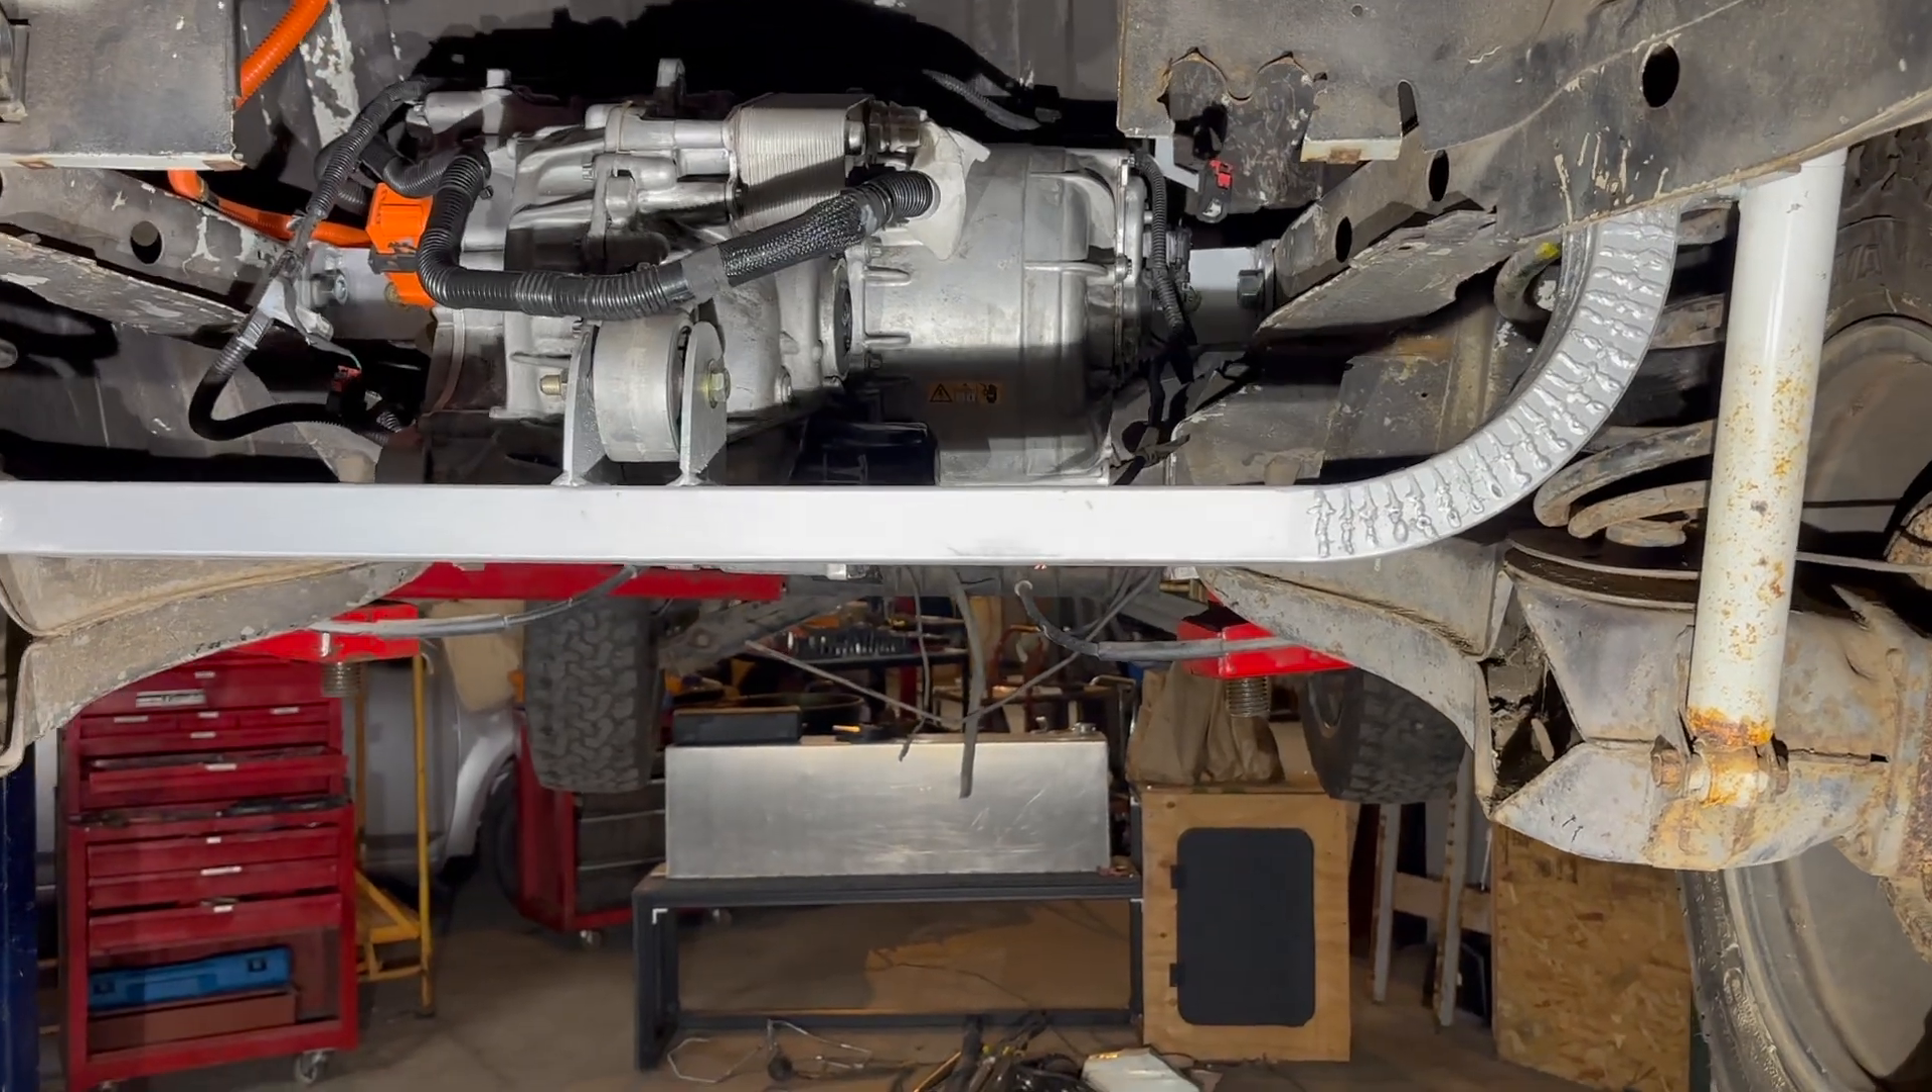There is a fully installed Tesla motor.